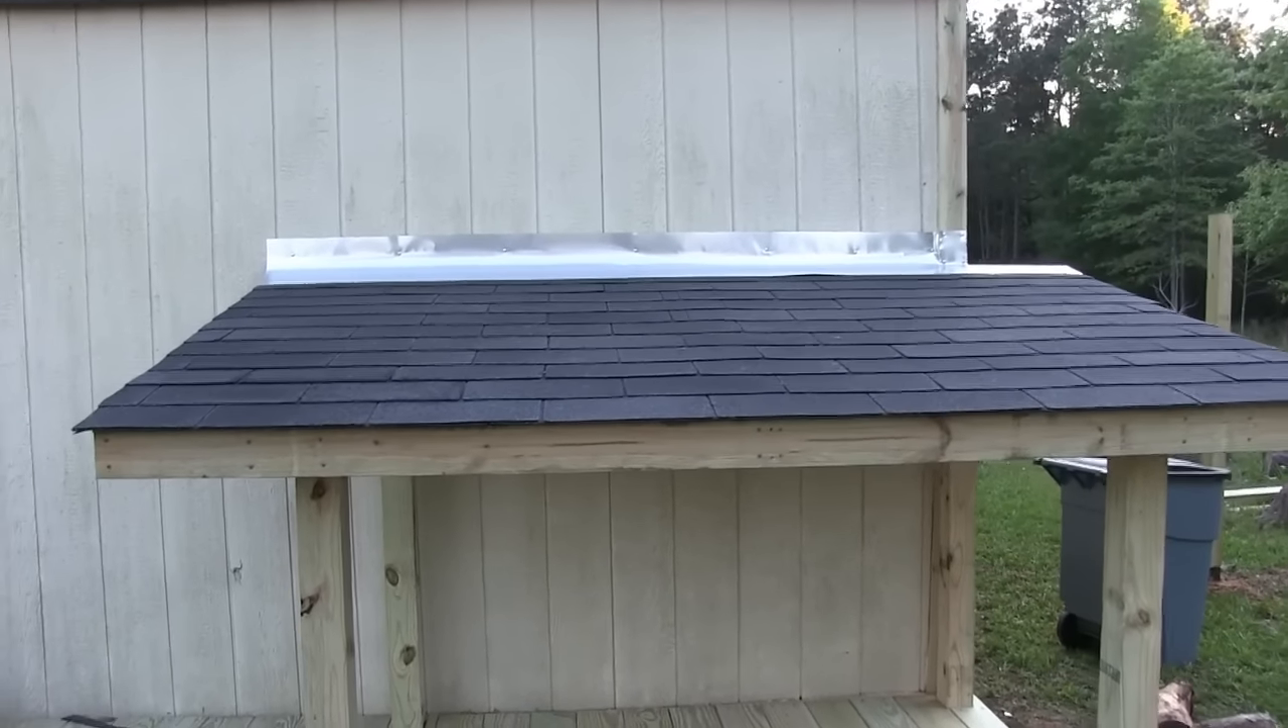I just got the roof done.